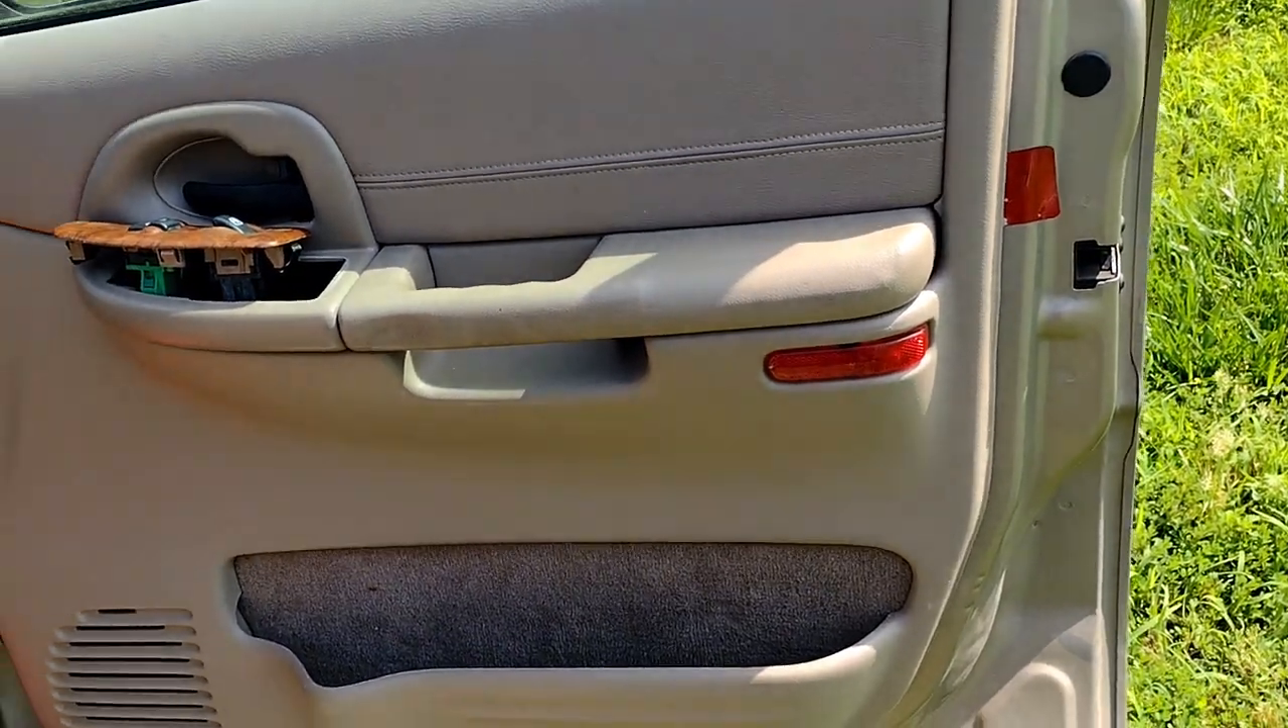So the door panel's back on.